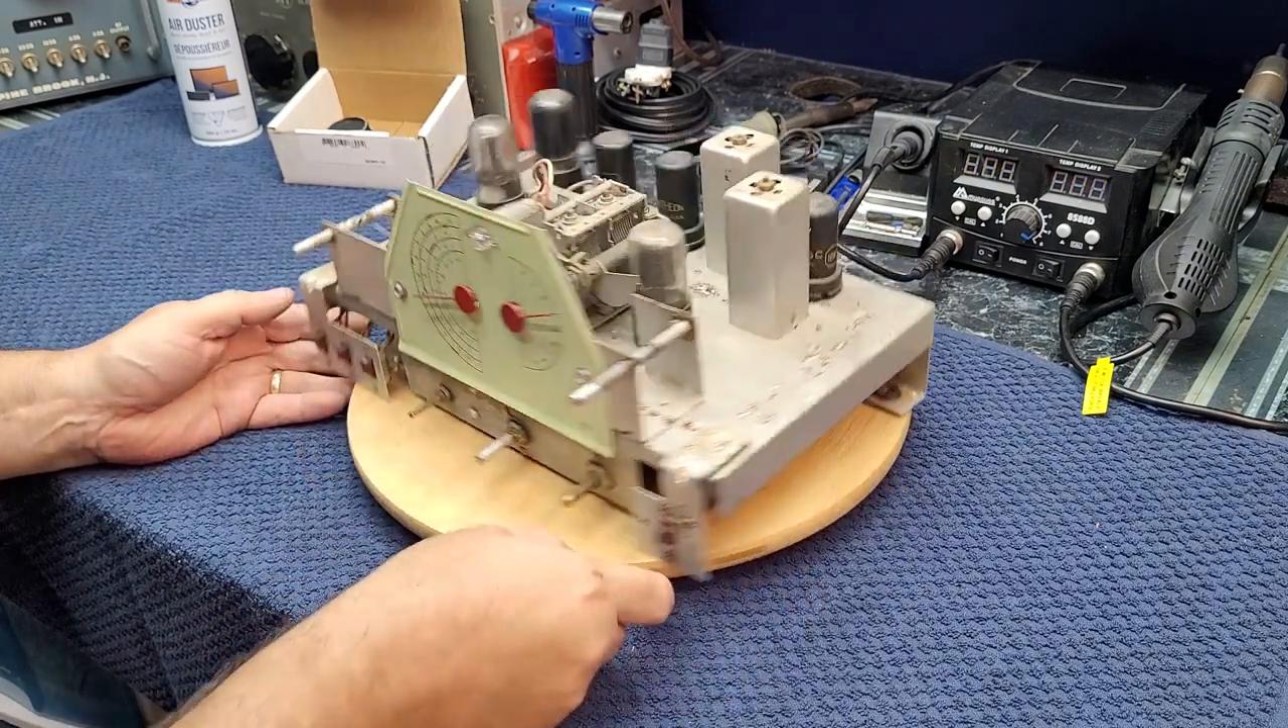Okay, so here we are, S38, cover off.